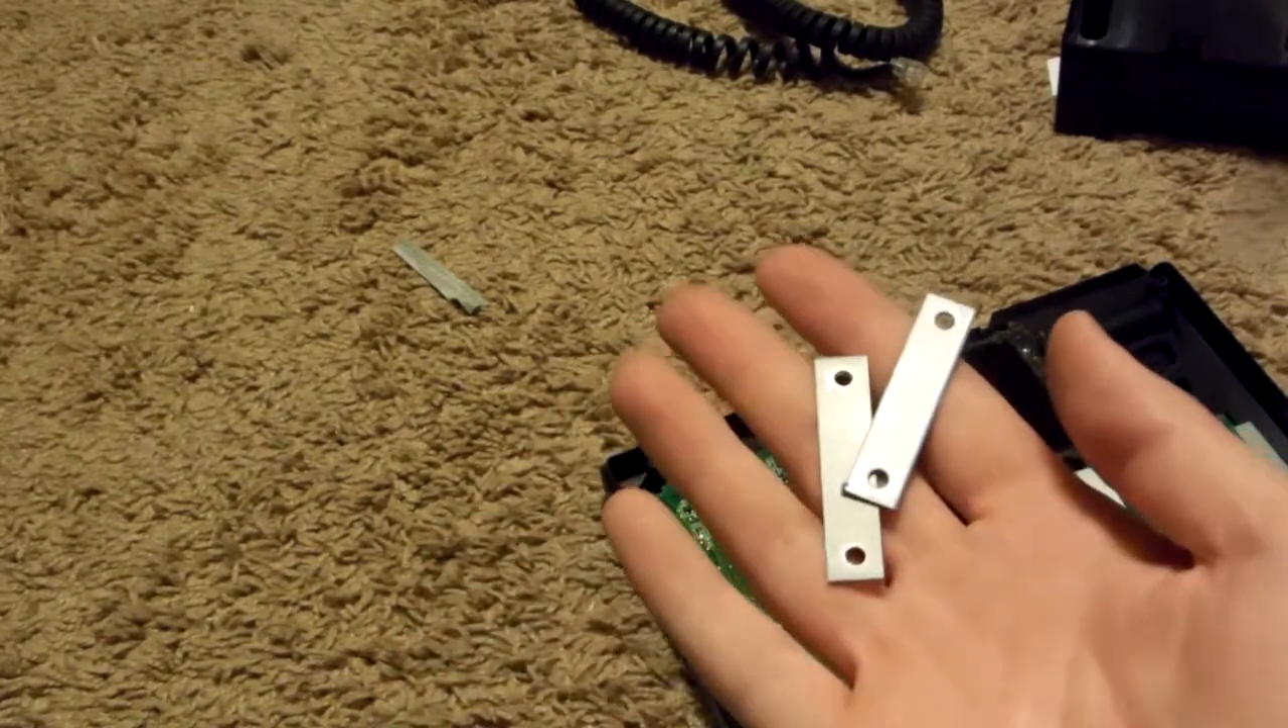Okay. I have removed two metal plates.